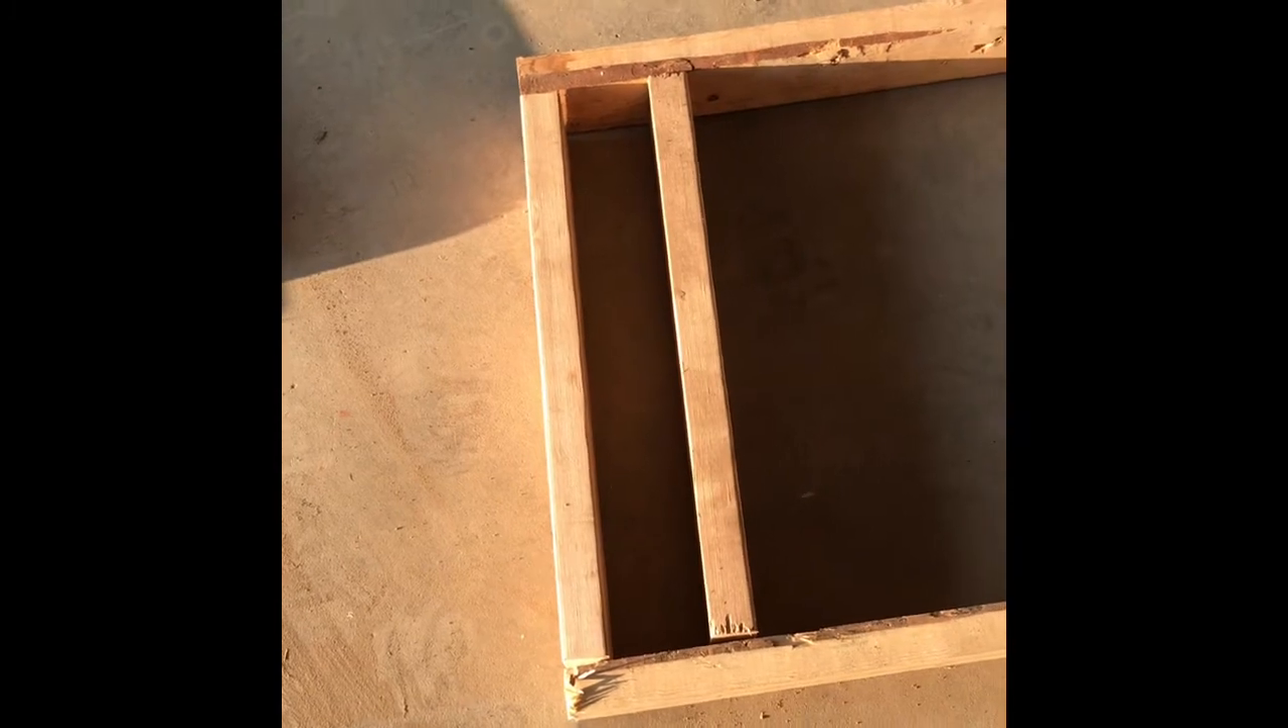I've got the other two by four on the inside for additional support. I've also got one more two by four here for an extra brace.